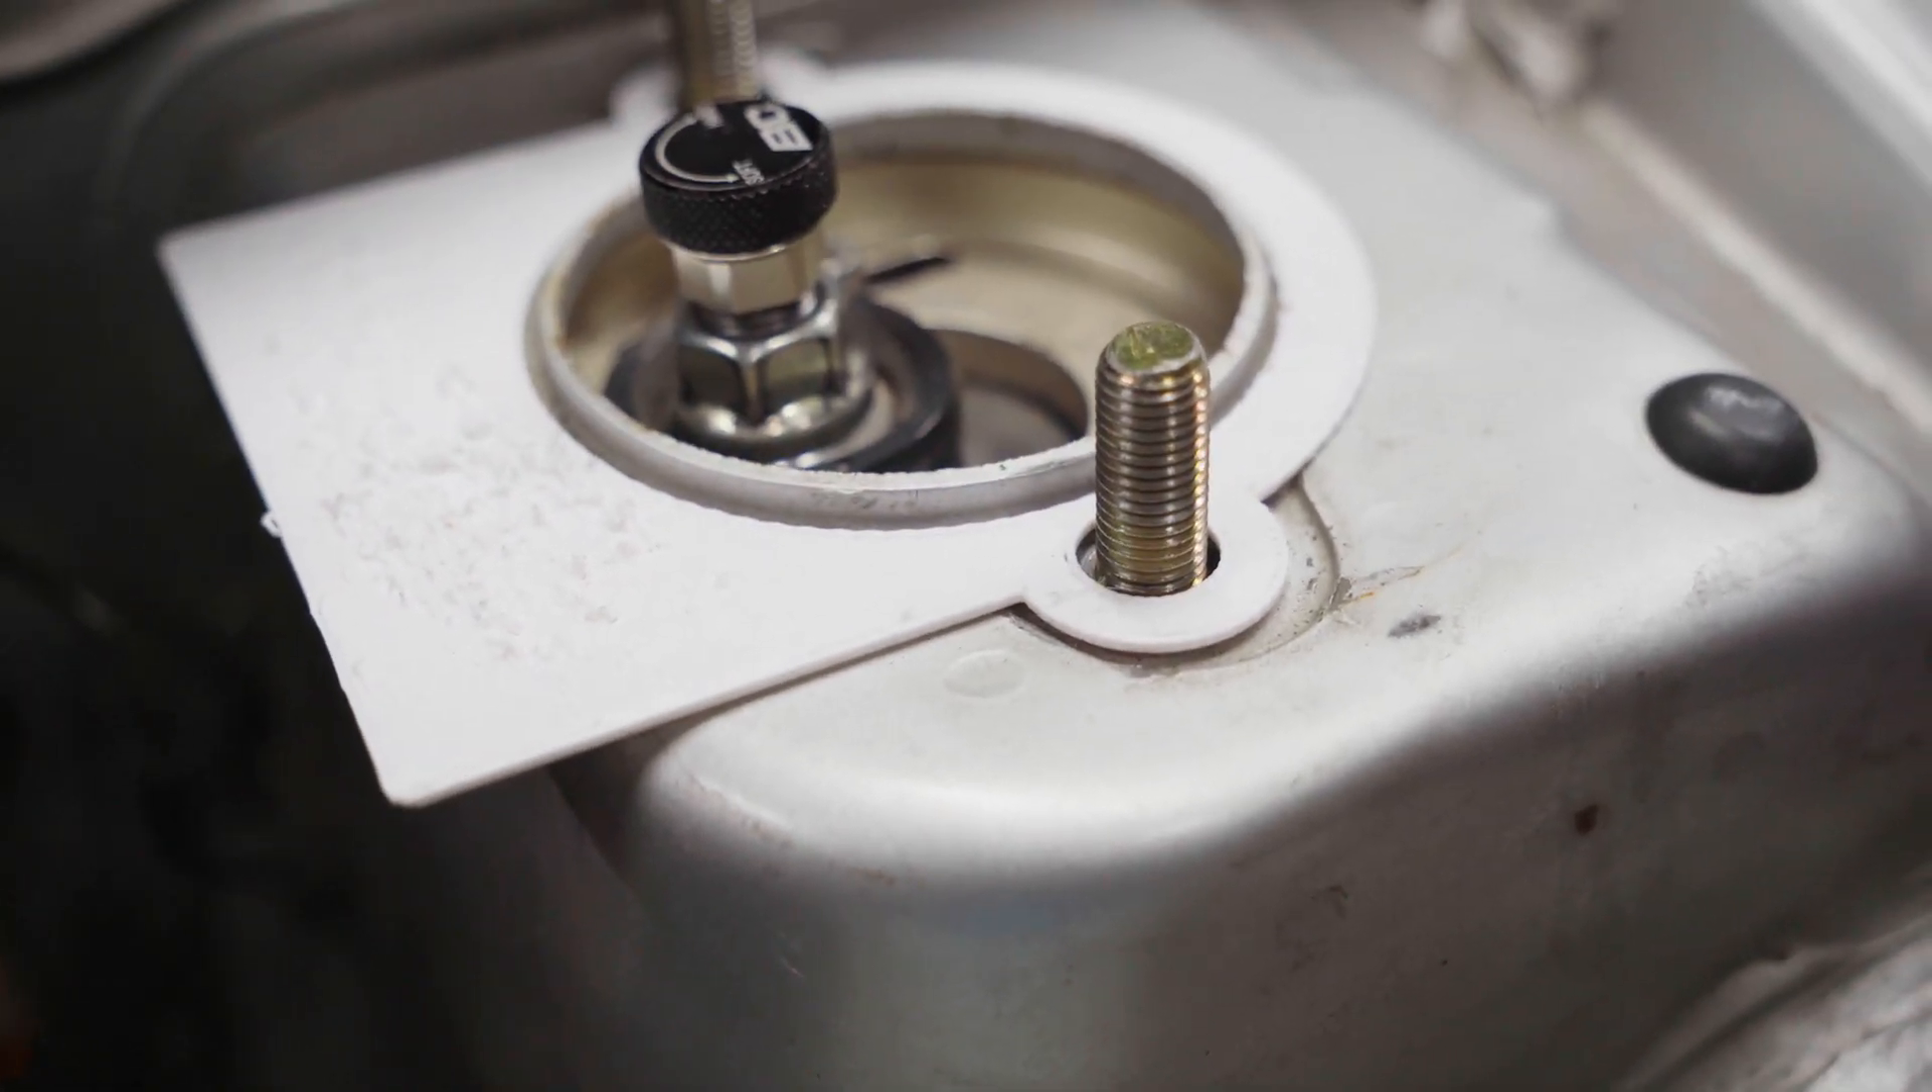The print quality on this one looks a little crummy because I didn't dry the filament but the fitment looks good to me so I can start working on the final design.